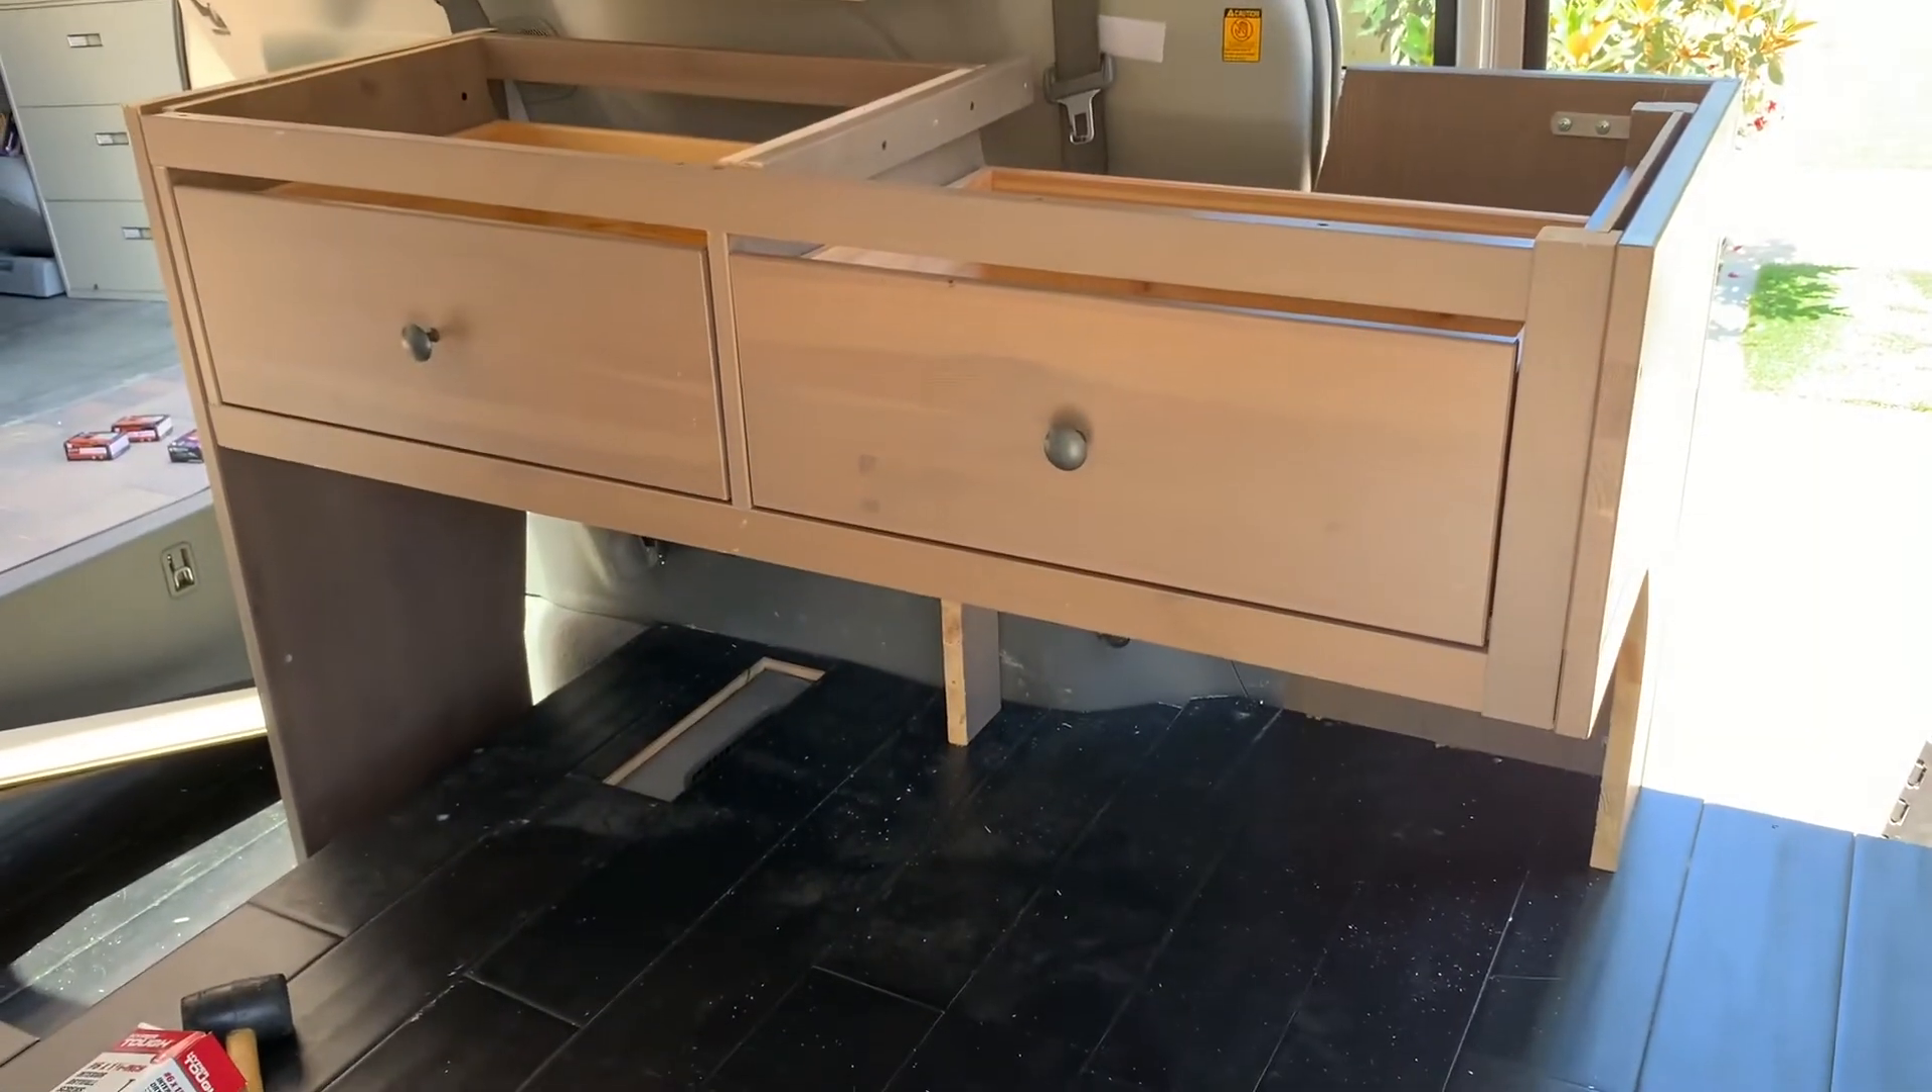That's the drawers in and I think I'm done for today.